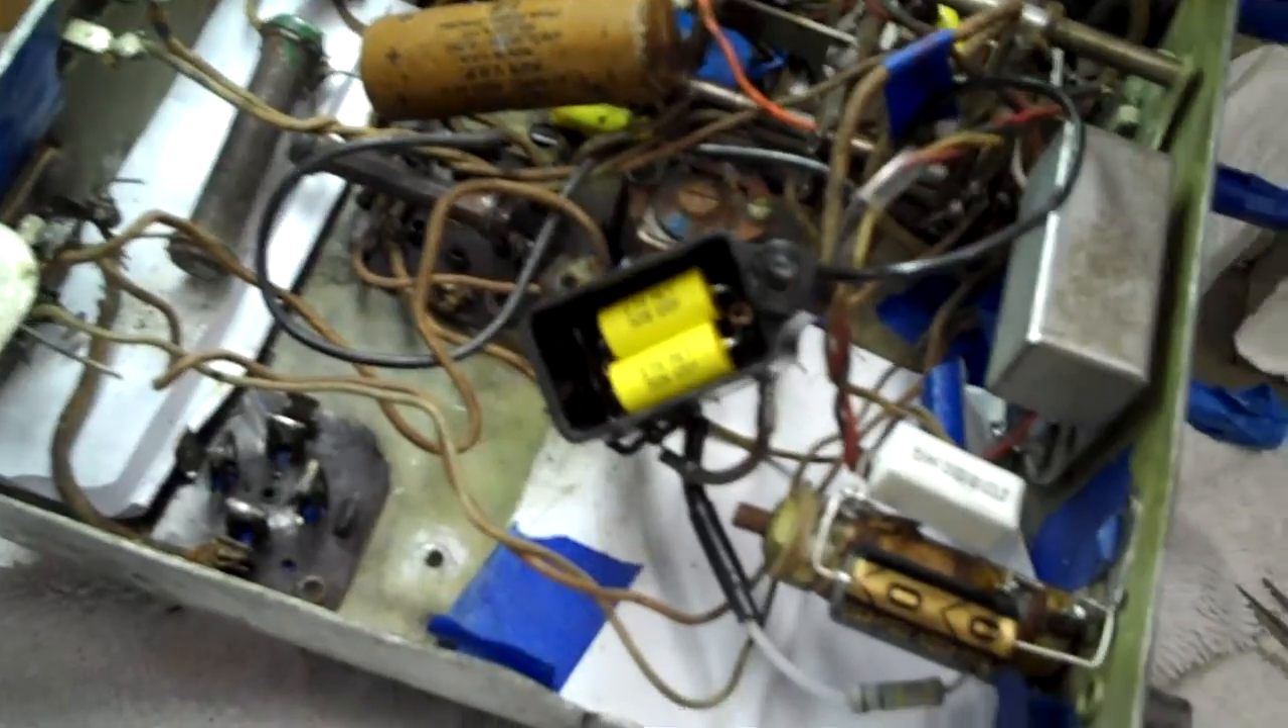Right here we have the second bakelite block cleaned out the twin 0 .09 microfarad capacitors are in.